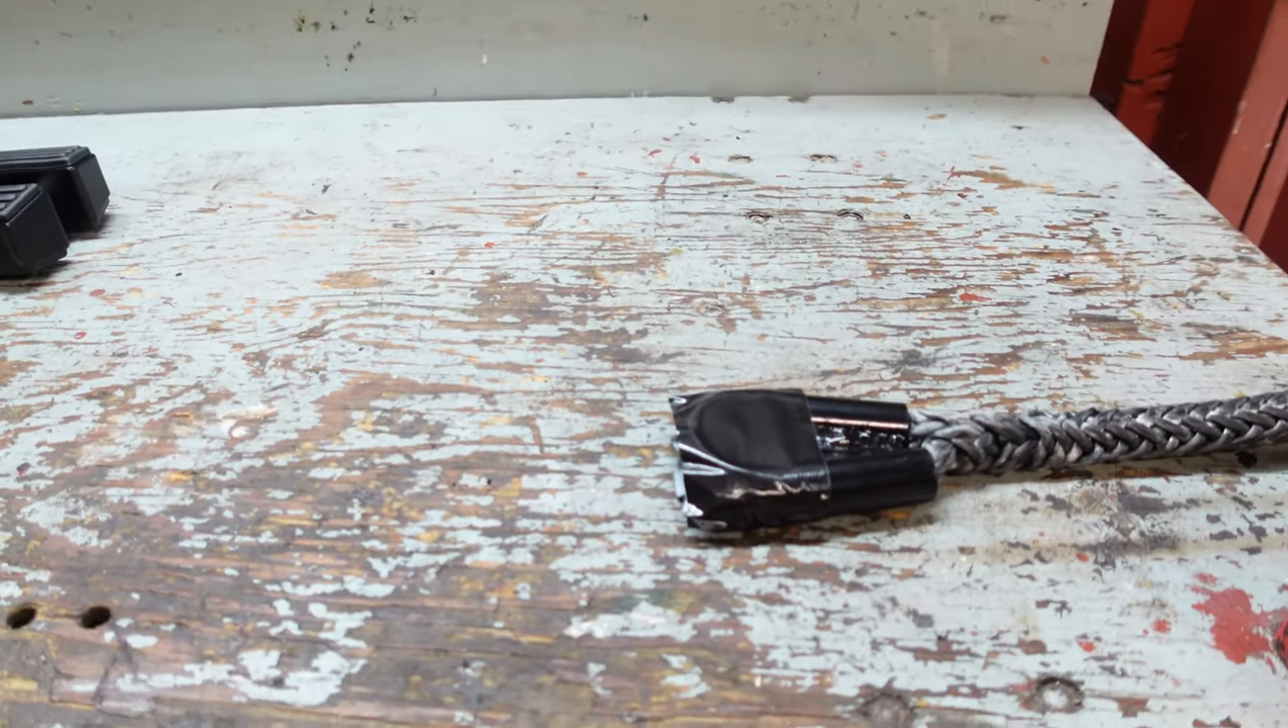We have a few wraps of duct tape around our thimble.